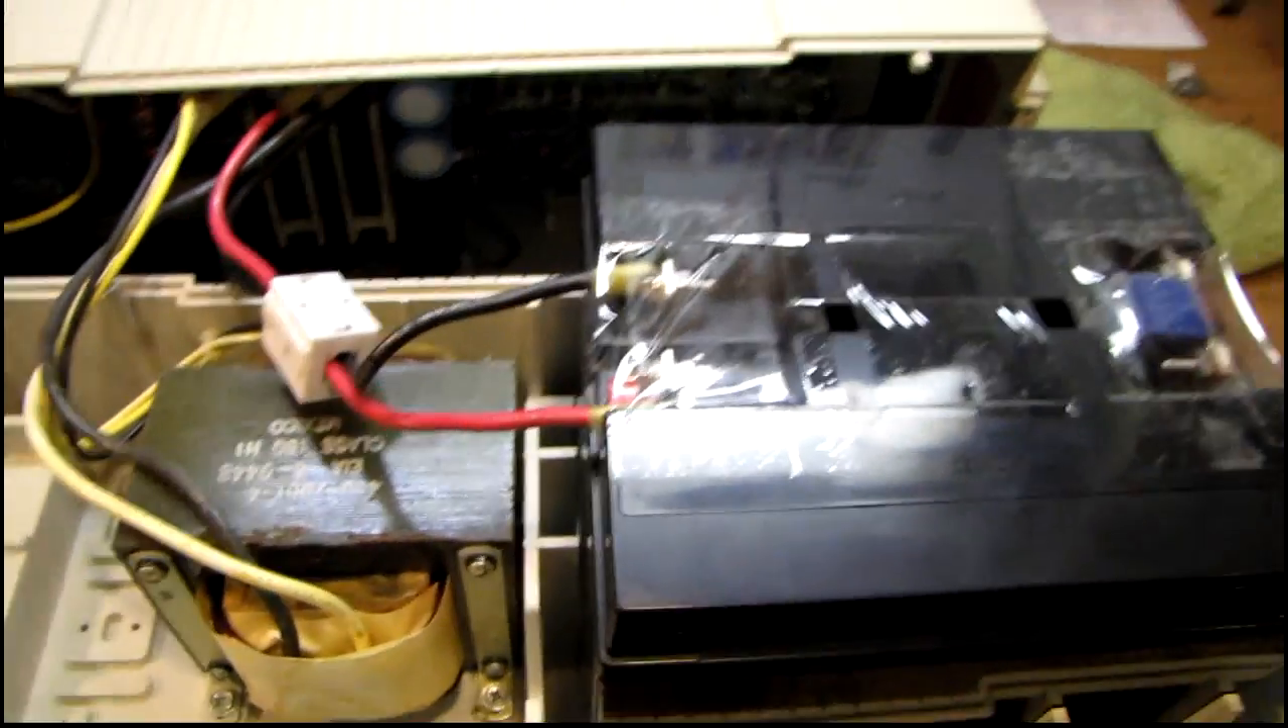Okay, I've got the new battery pack installed and connected.